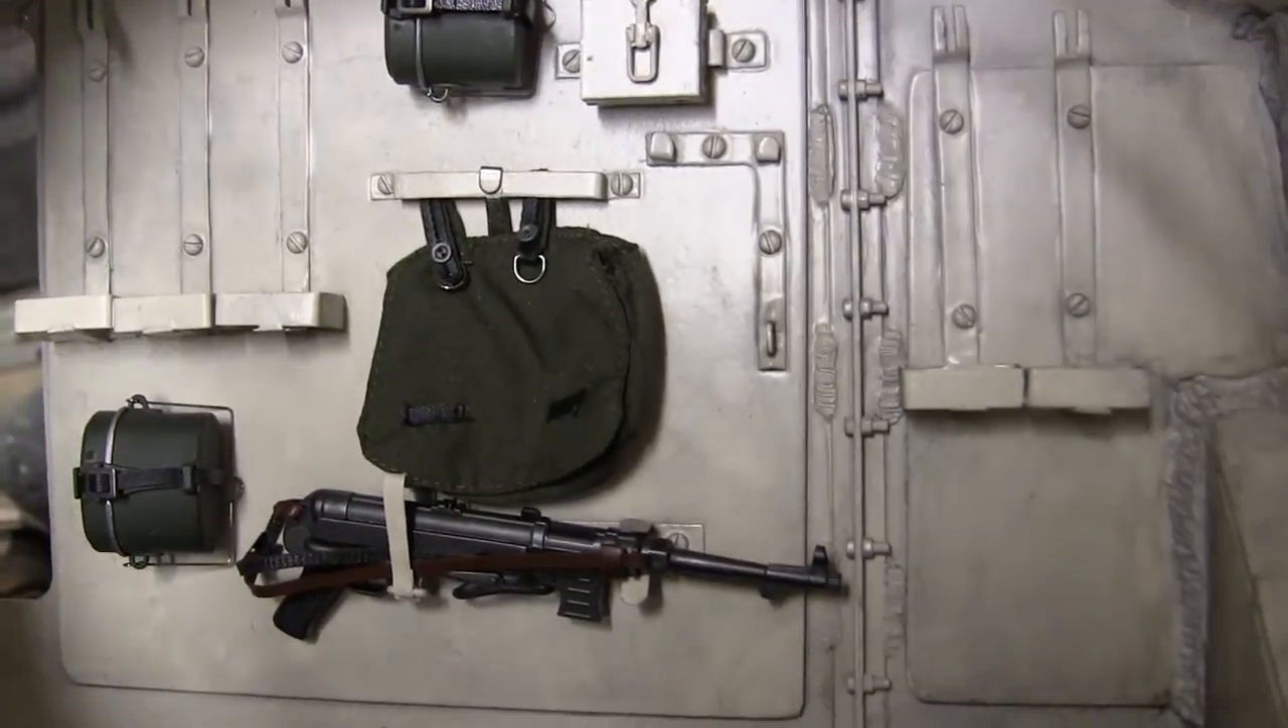Moving from the model's front portion, we can see that I've been started to mount a lot of the crew equipment to the vehicle.